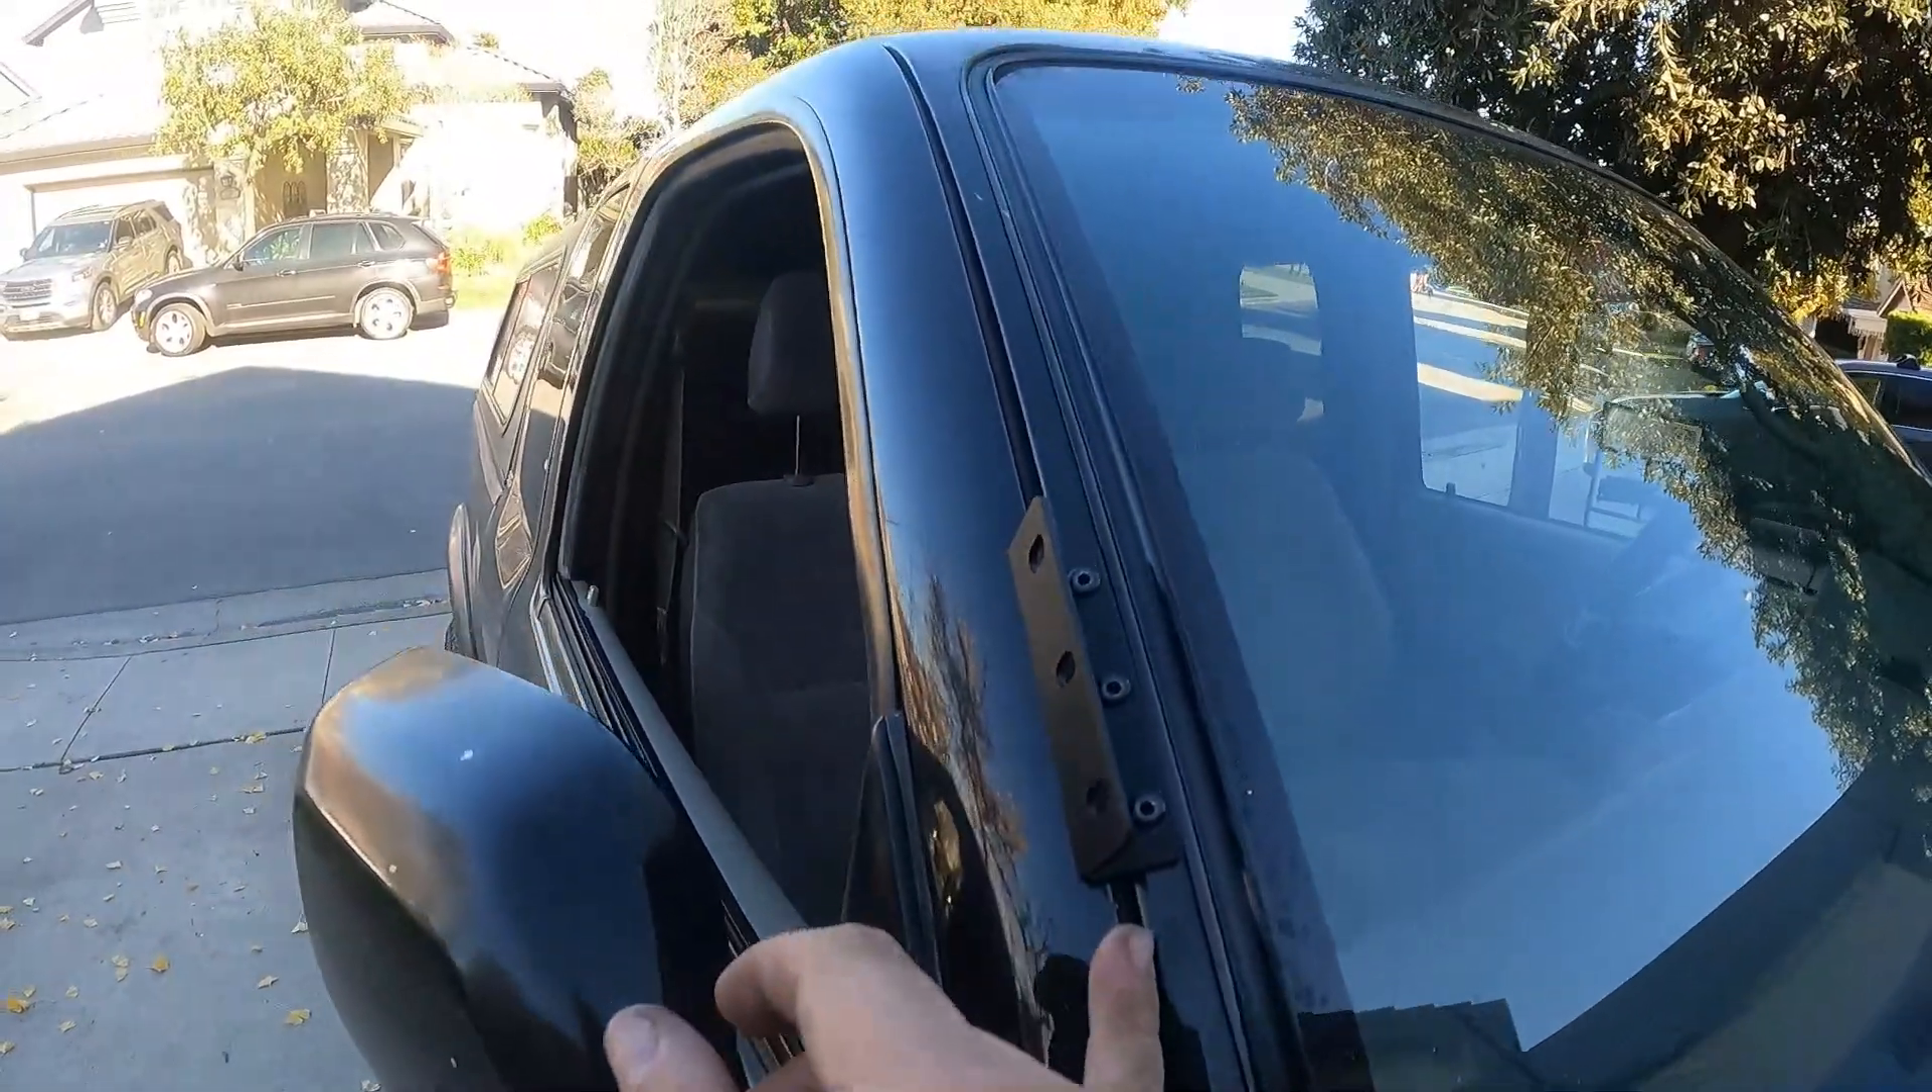We have all these holes primed so they won't rust and we've gotten the rivets in for the top bracket up here.